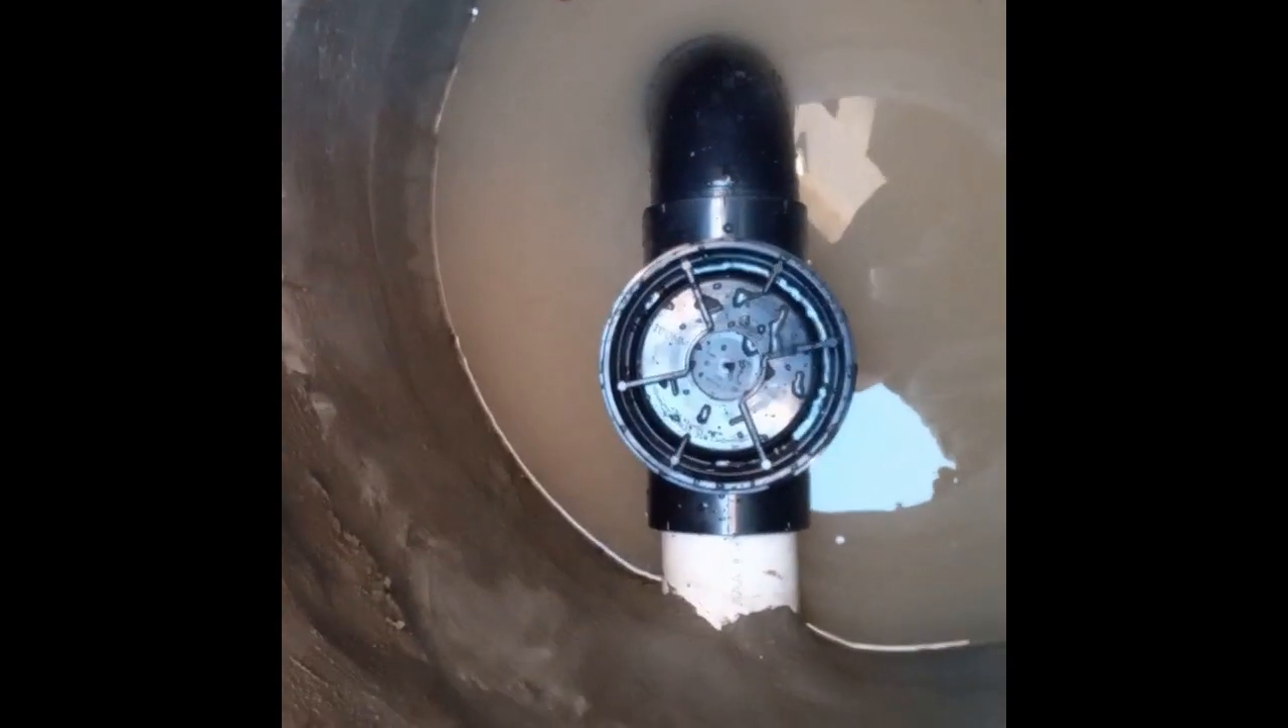This is the finished sump with the backwater valve check it out.